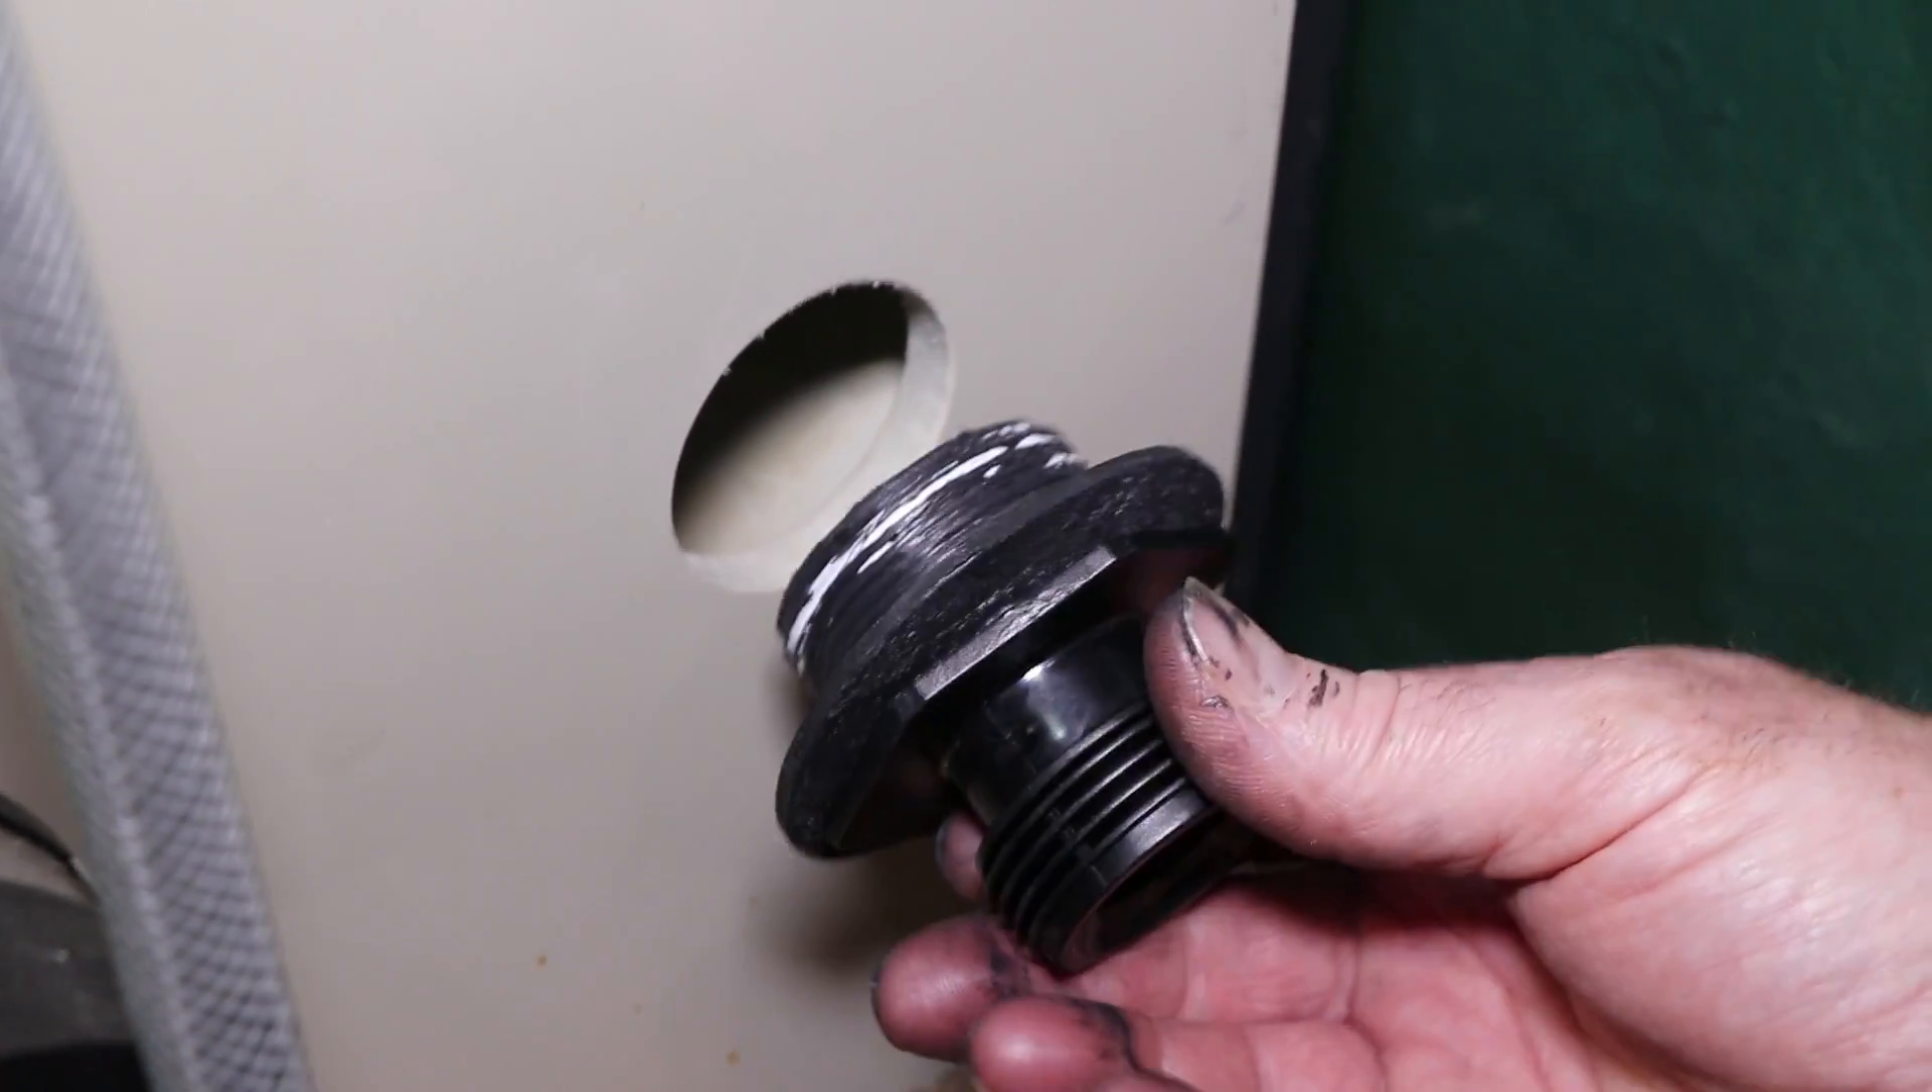There we go that's the finished product as you can see the gaskets on it just there and then we've got the PTFE on it as well.